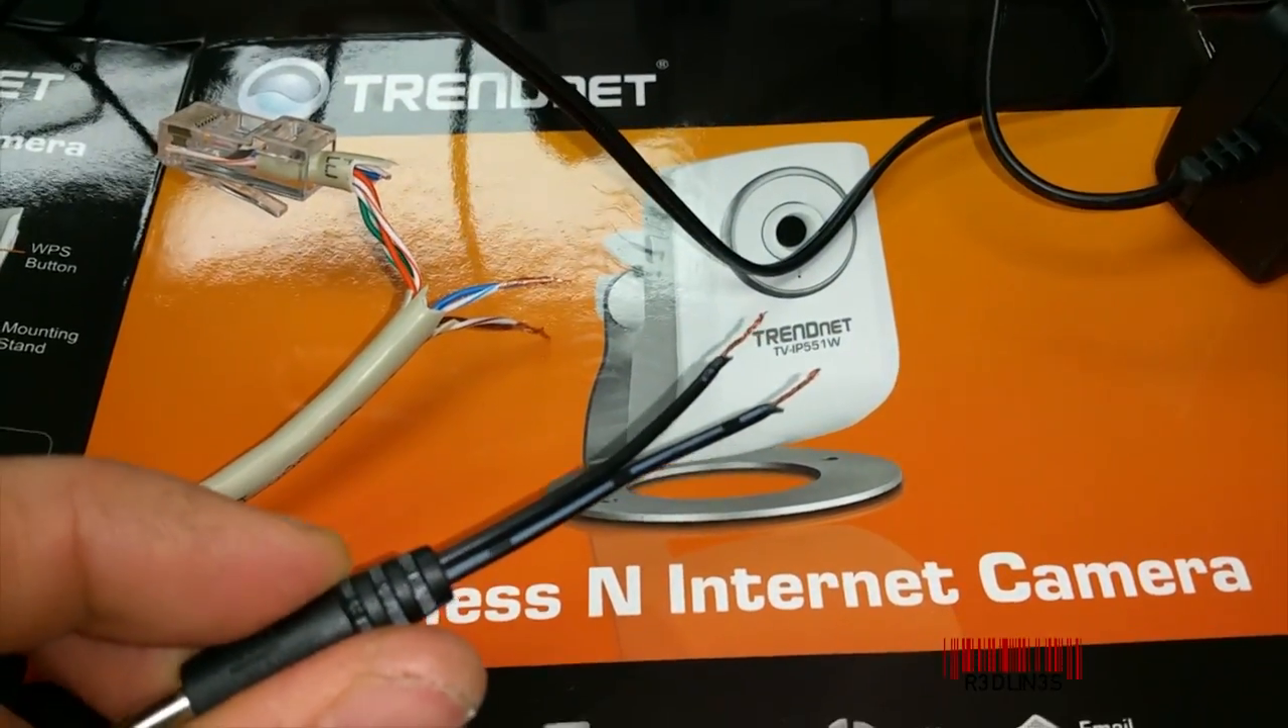I've hacked off the end of the power cord.